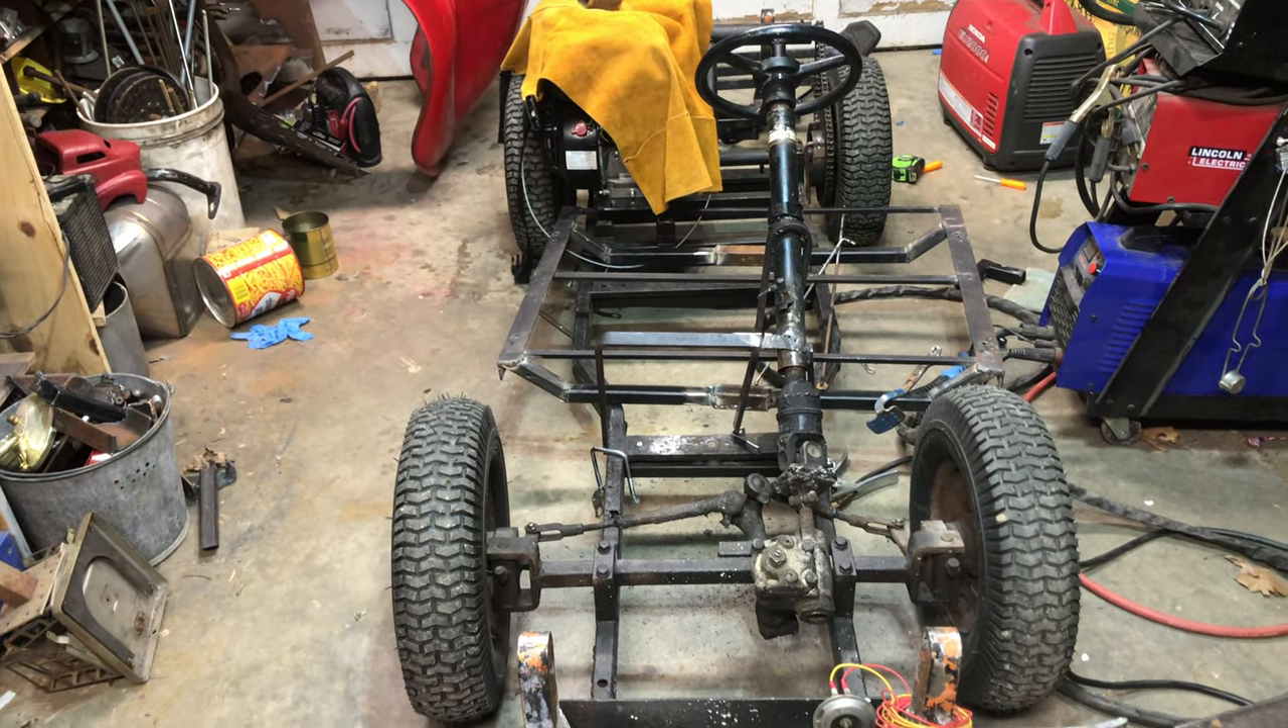Well, I've taken the body off and it's a little chilly outside today and kind of rainy.